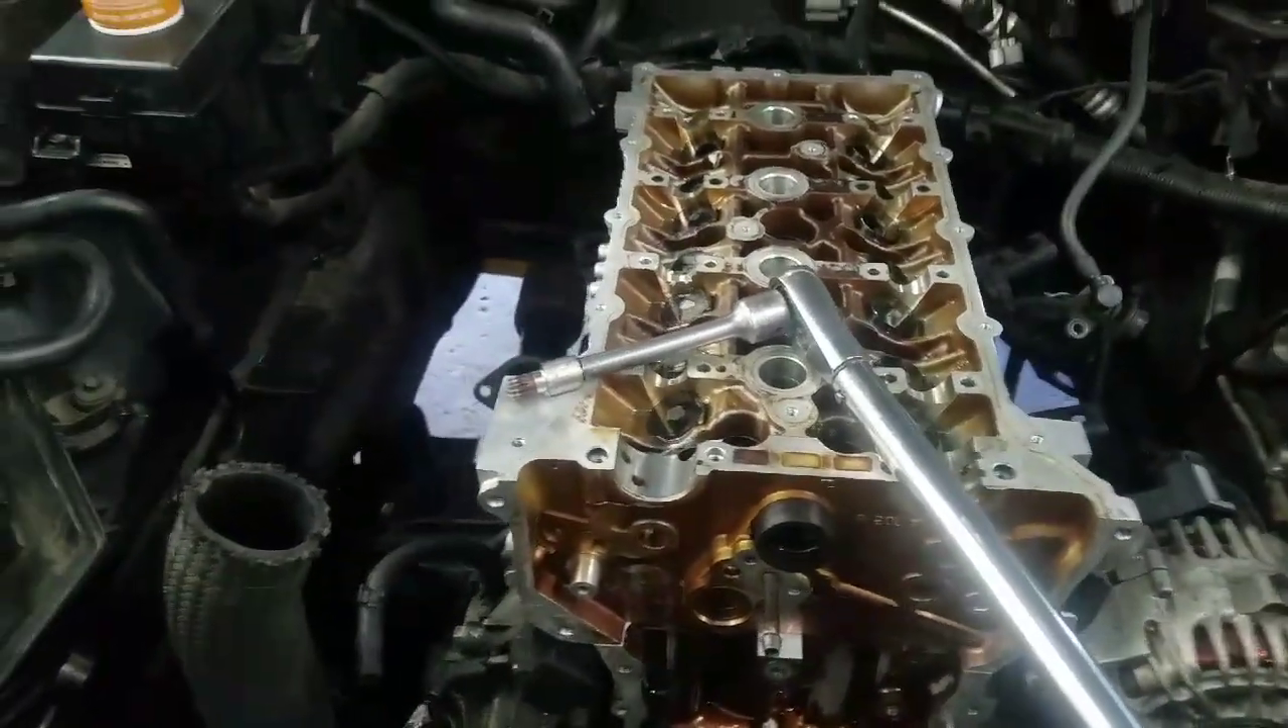Ok ok as you can see I have already put the head in place.